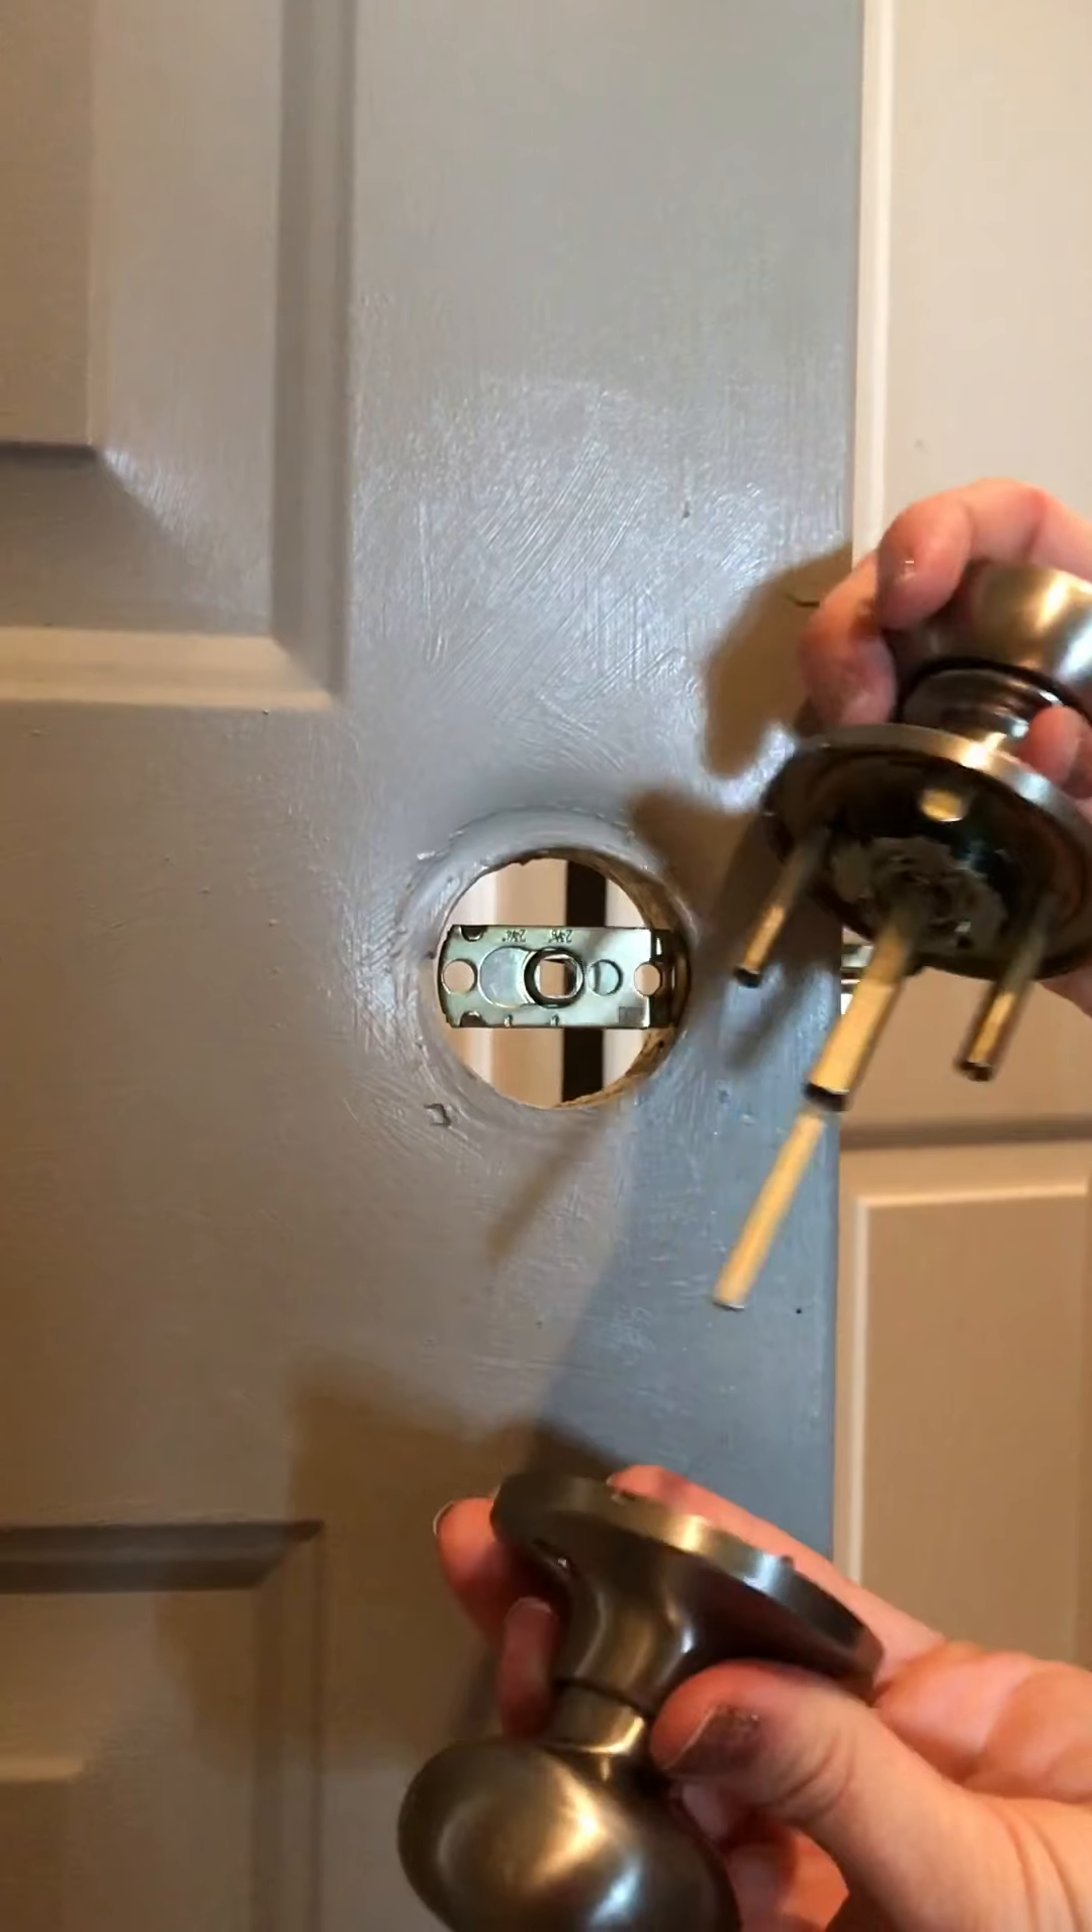Okay so we have the latch in place and it's lined up in the middle so all we have to do is now put the doorknob together.